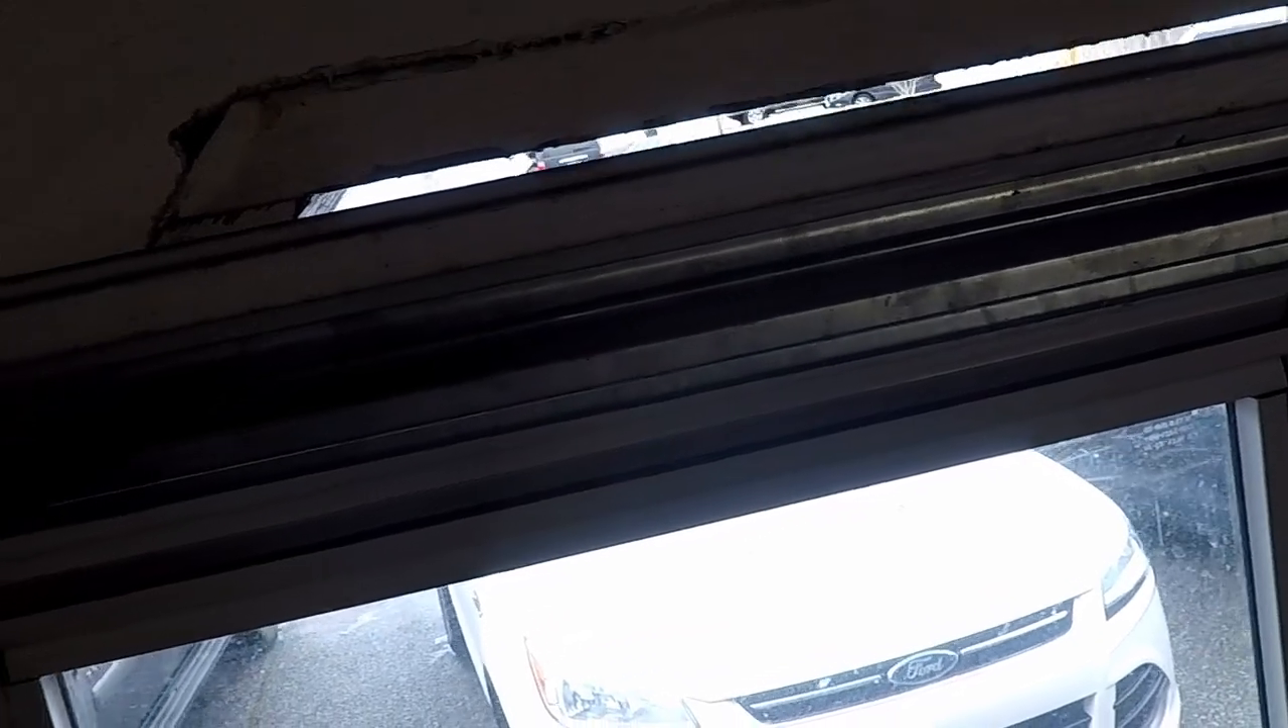So if you see that up there, there's a rather large gap between the garage door and the fascia for the opening there of the garage.